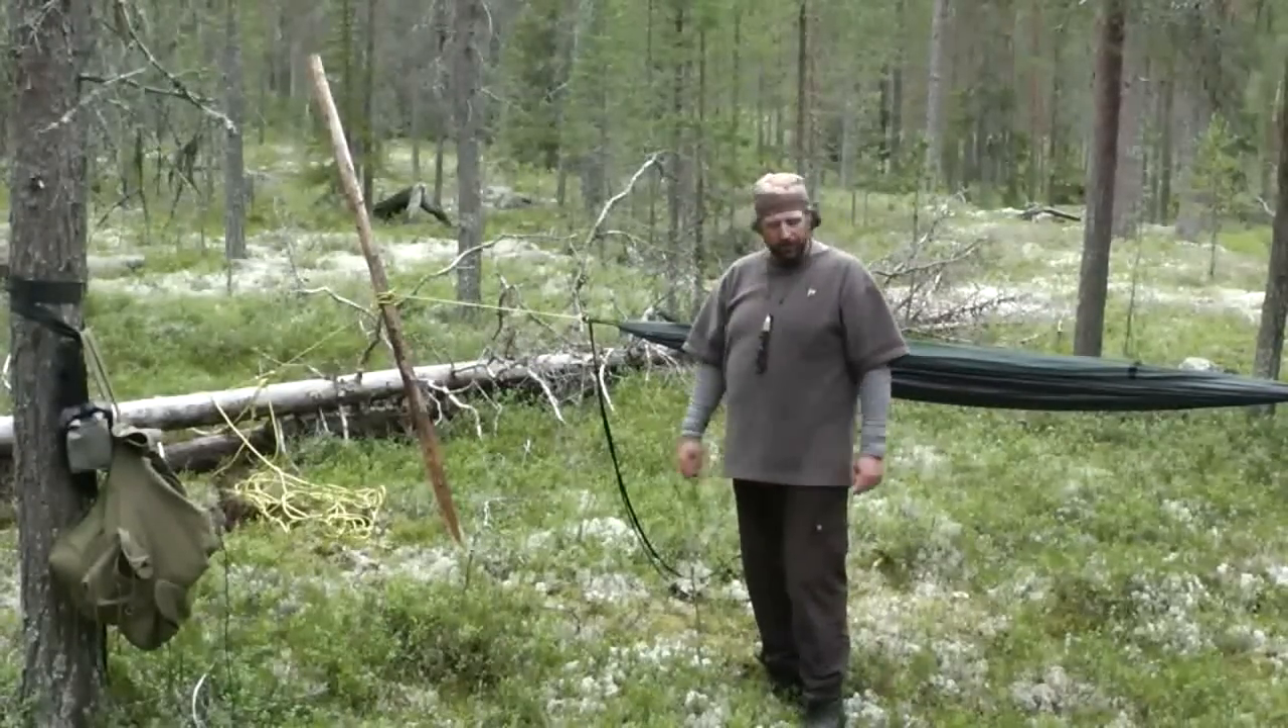I spared you all the boring bits and just set up this pole.